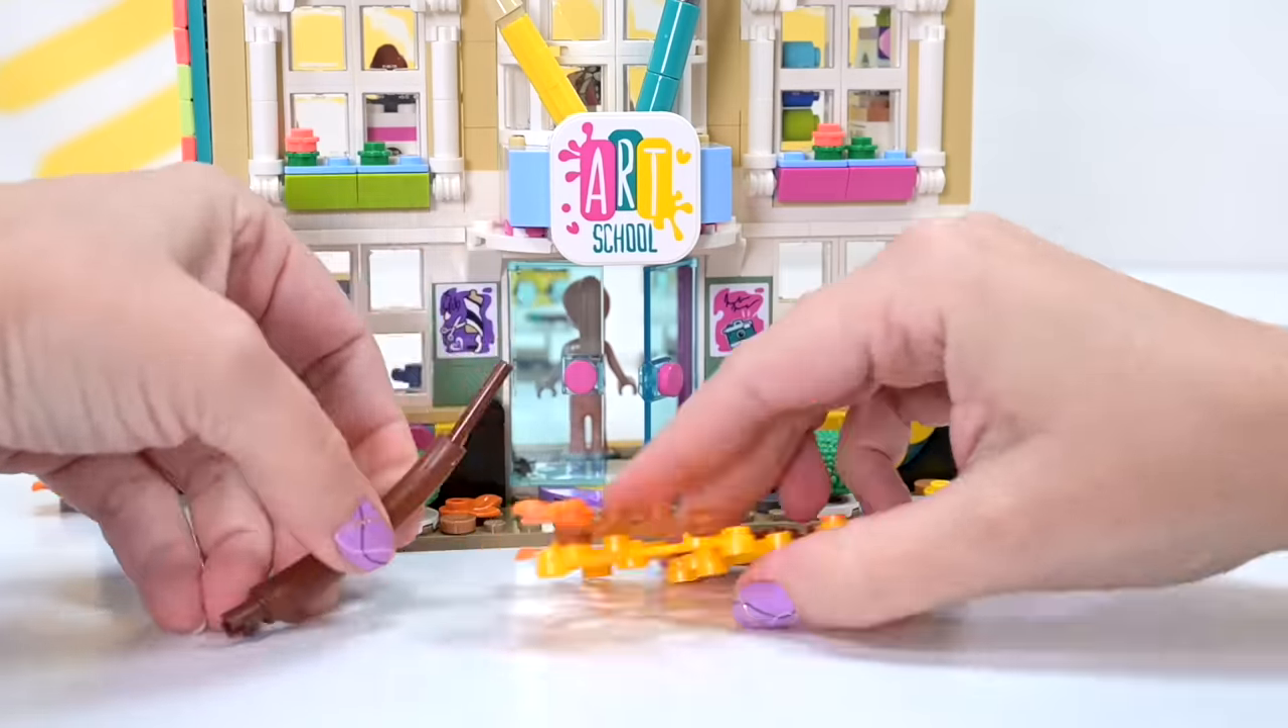And all we have left to do is put in a bit of foliage.